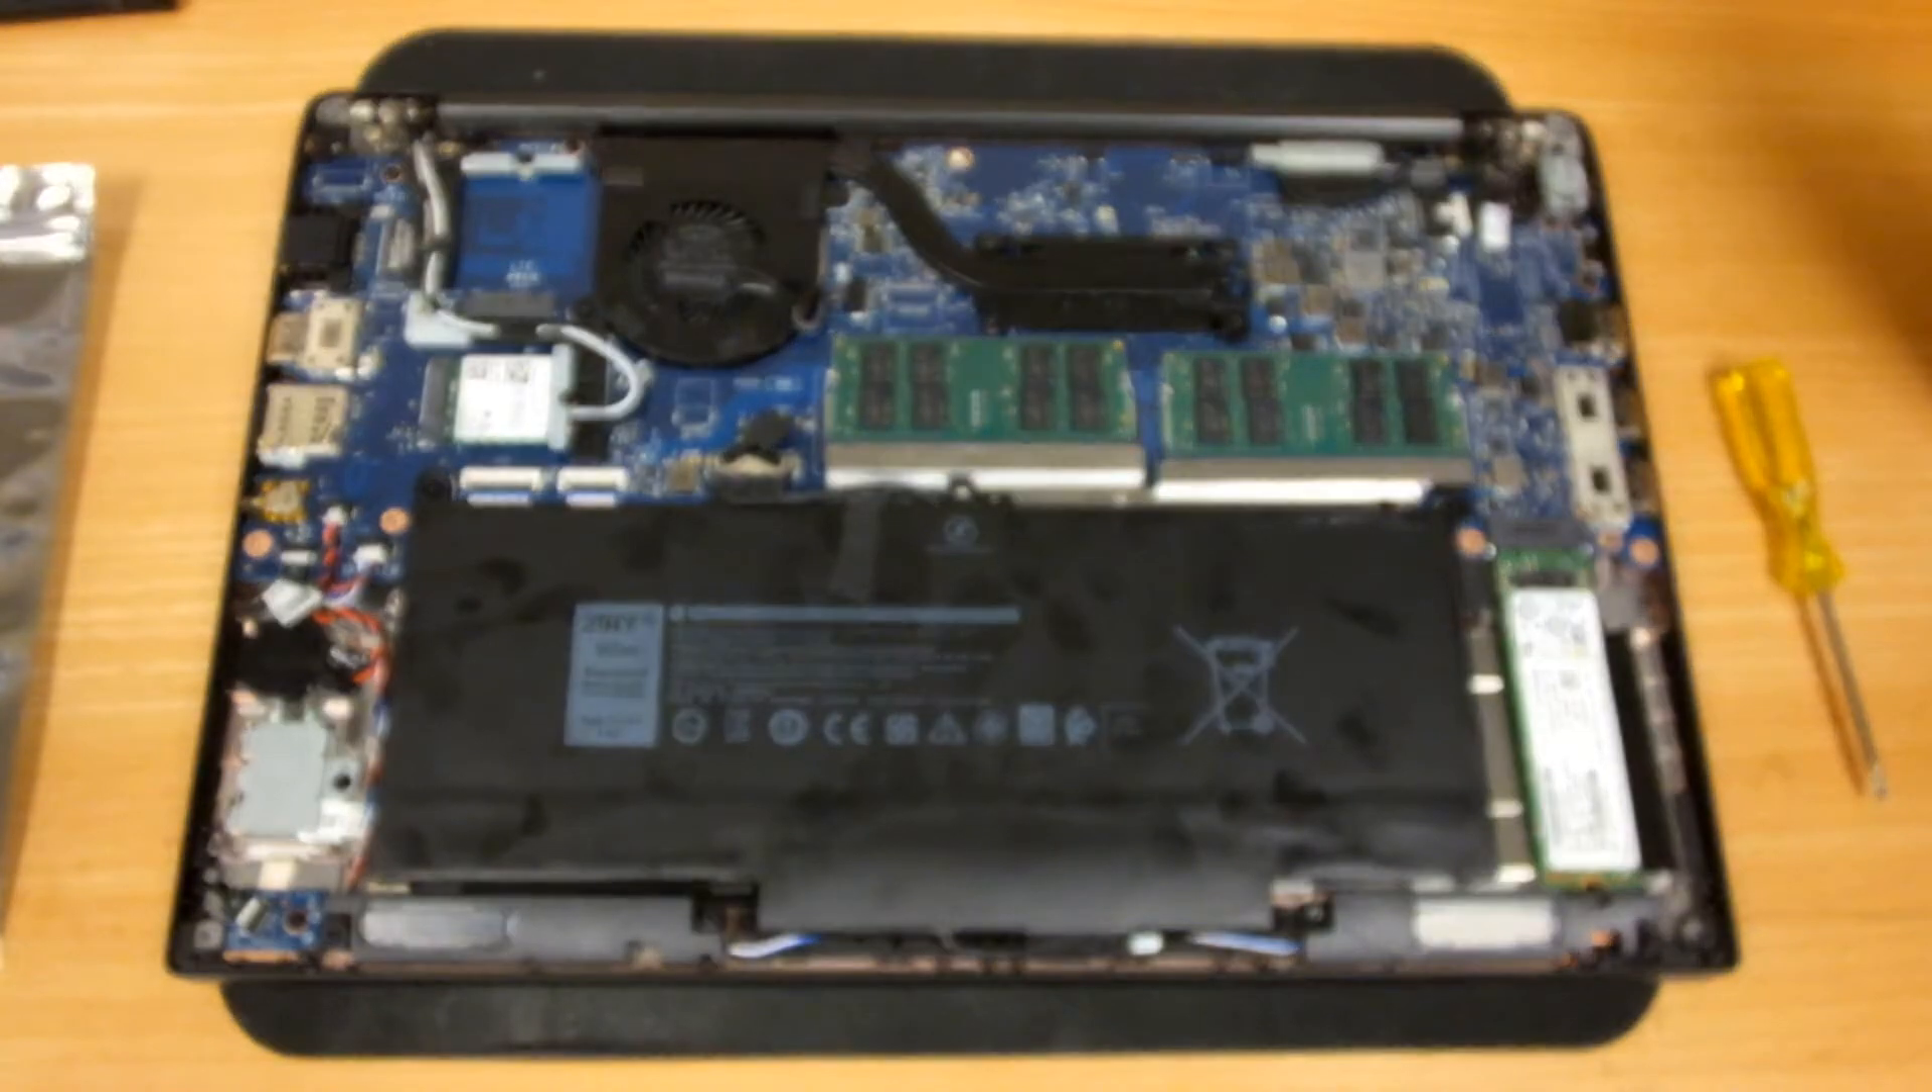With the RAM installed, we can now close the case back up.